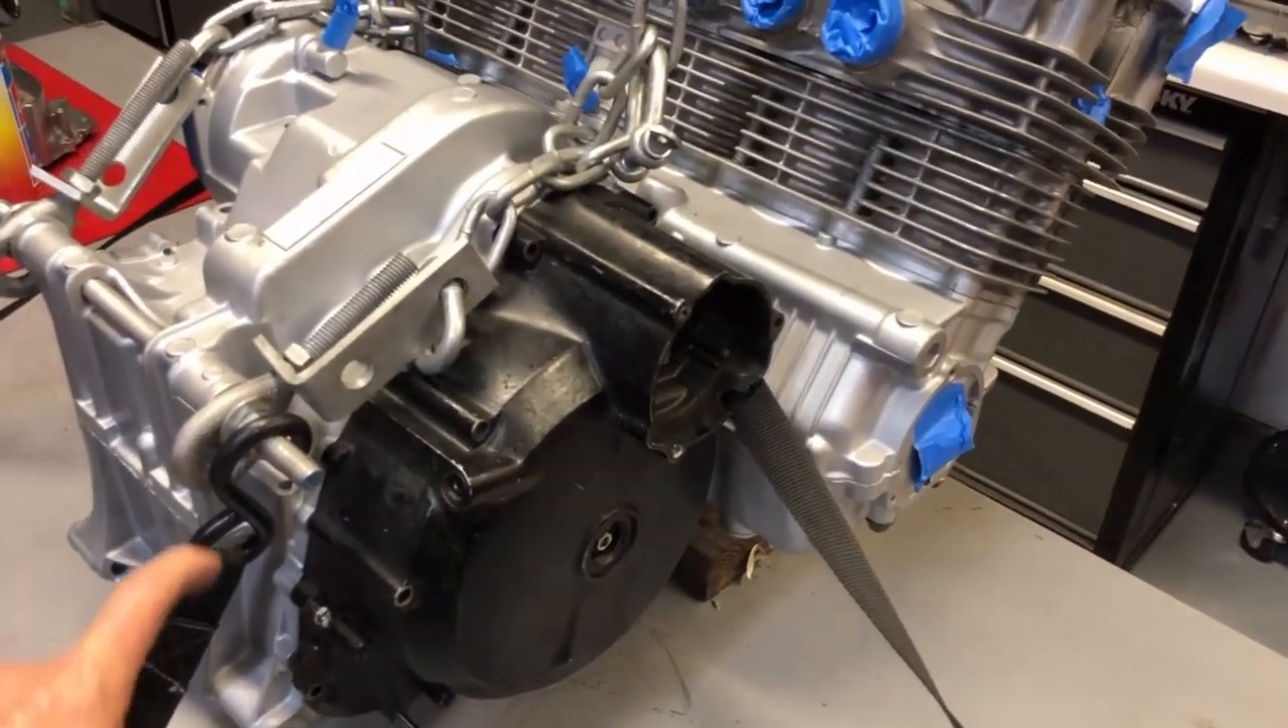I put one of my old clutch covers that has not been restored yet I've just kind of like placed it on there to cover the clutch assembly.